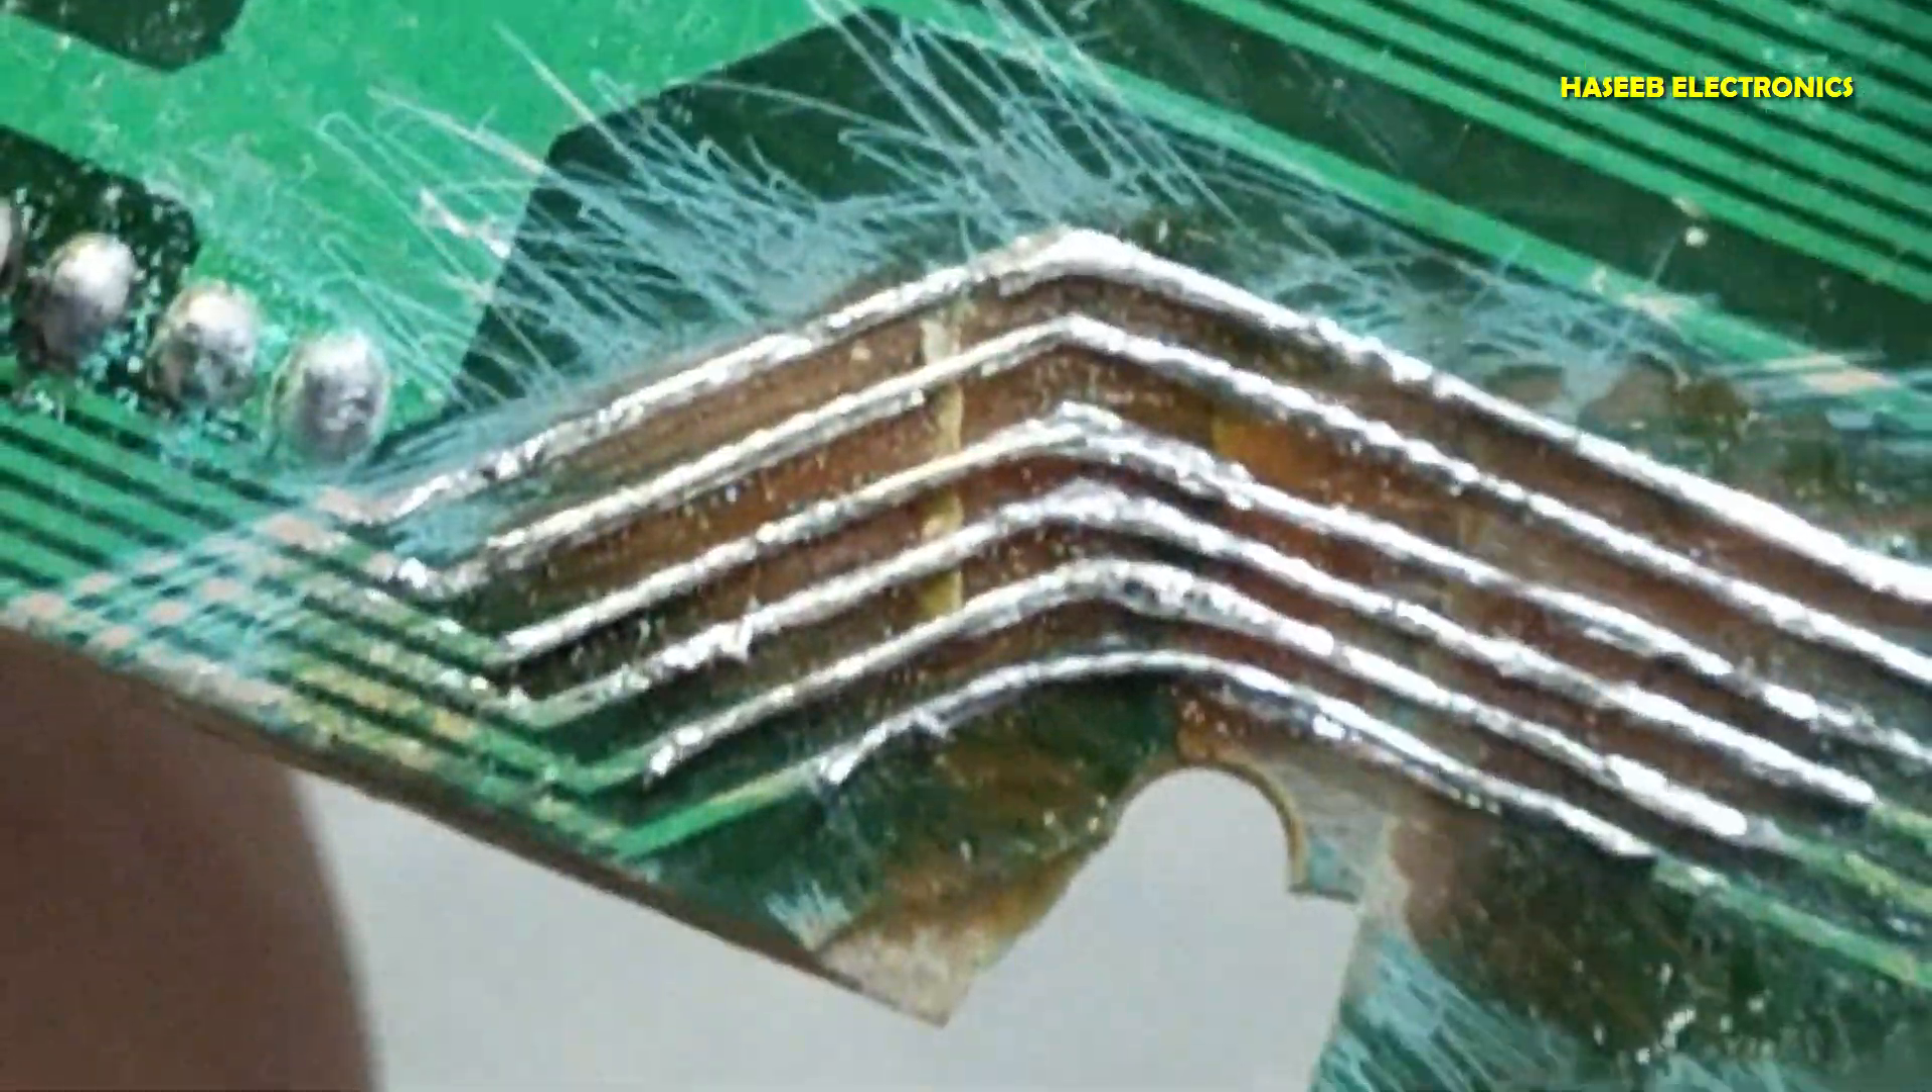Now I connected the jumpers to all tracks.